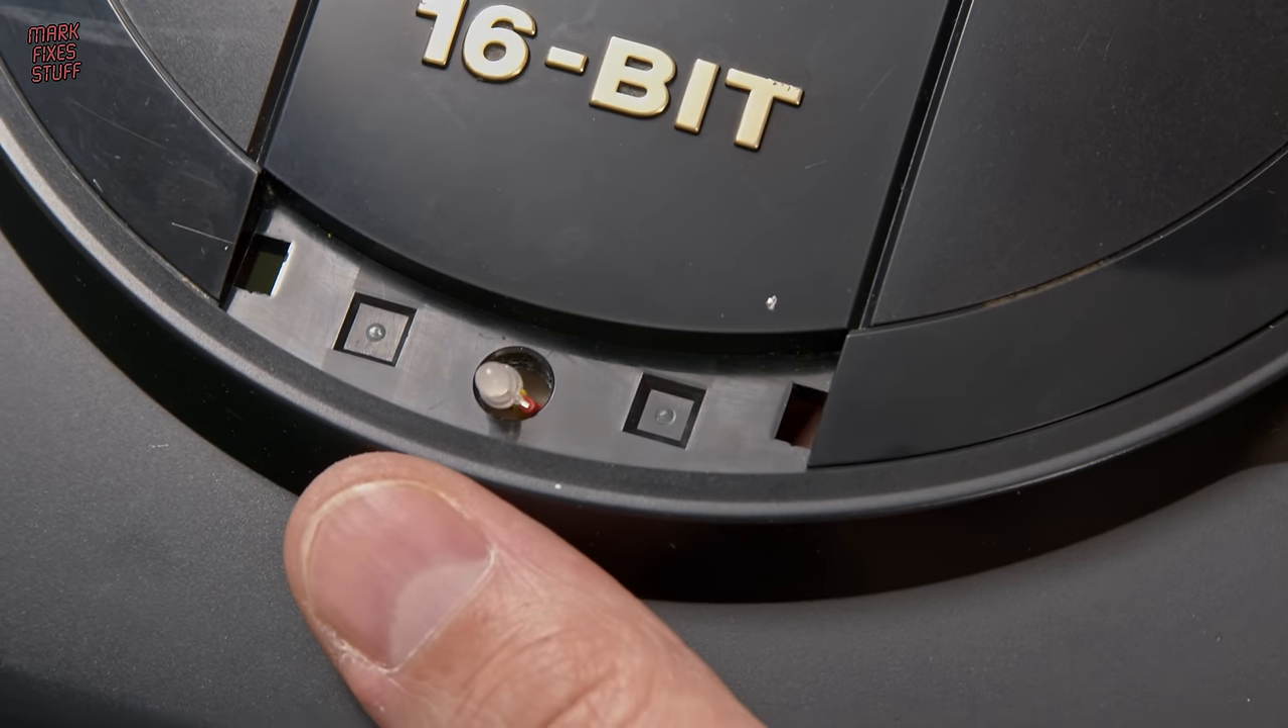I also found that the hole in the case wasn't big enough, so I've reamed out the rest of the aperture, and now that LED will fit all the way through.